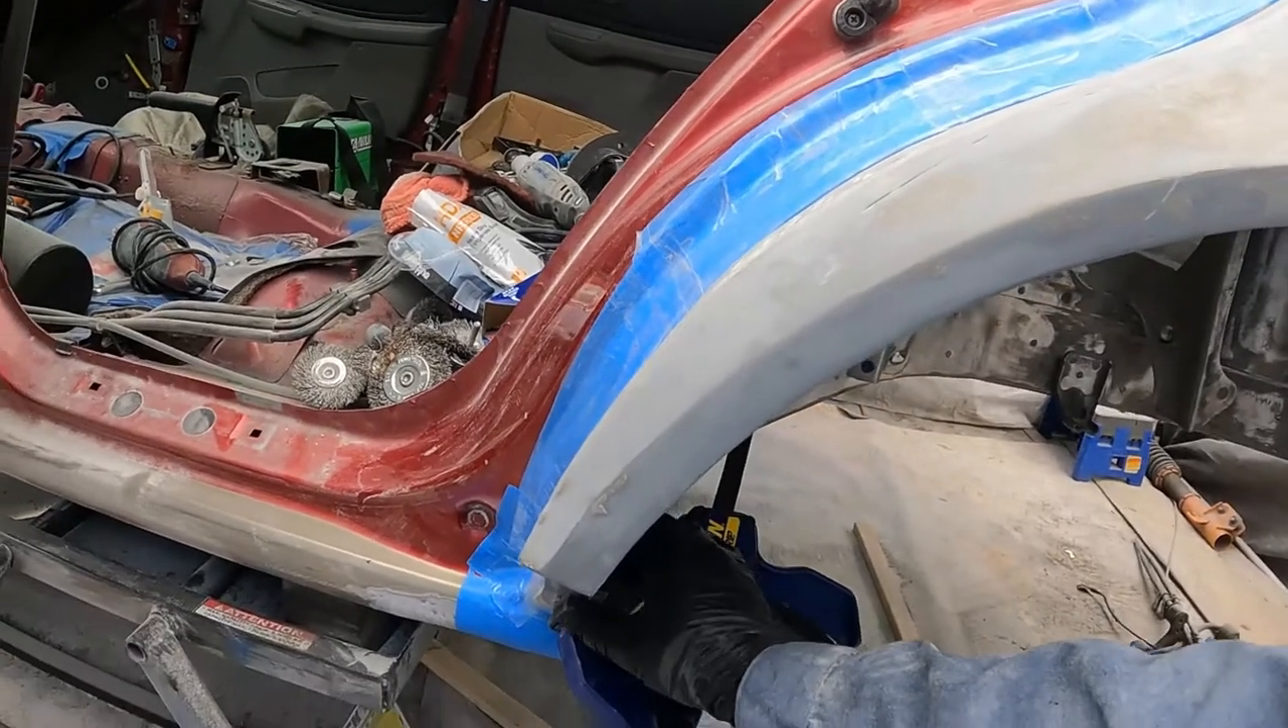Everything's taped up the body kit's back up it's clamped down in place because i can't put a screw there through there.